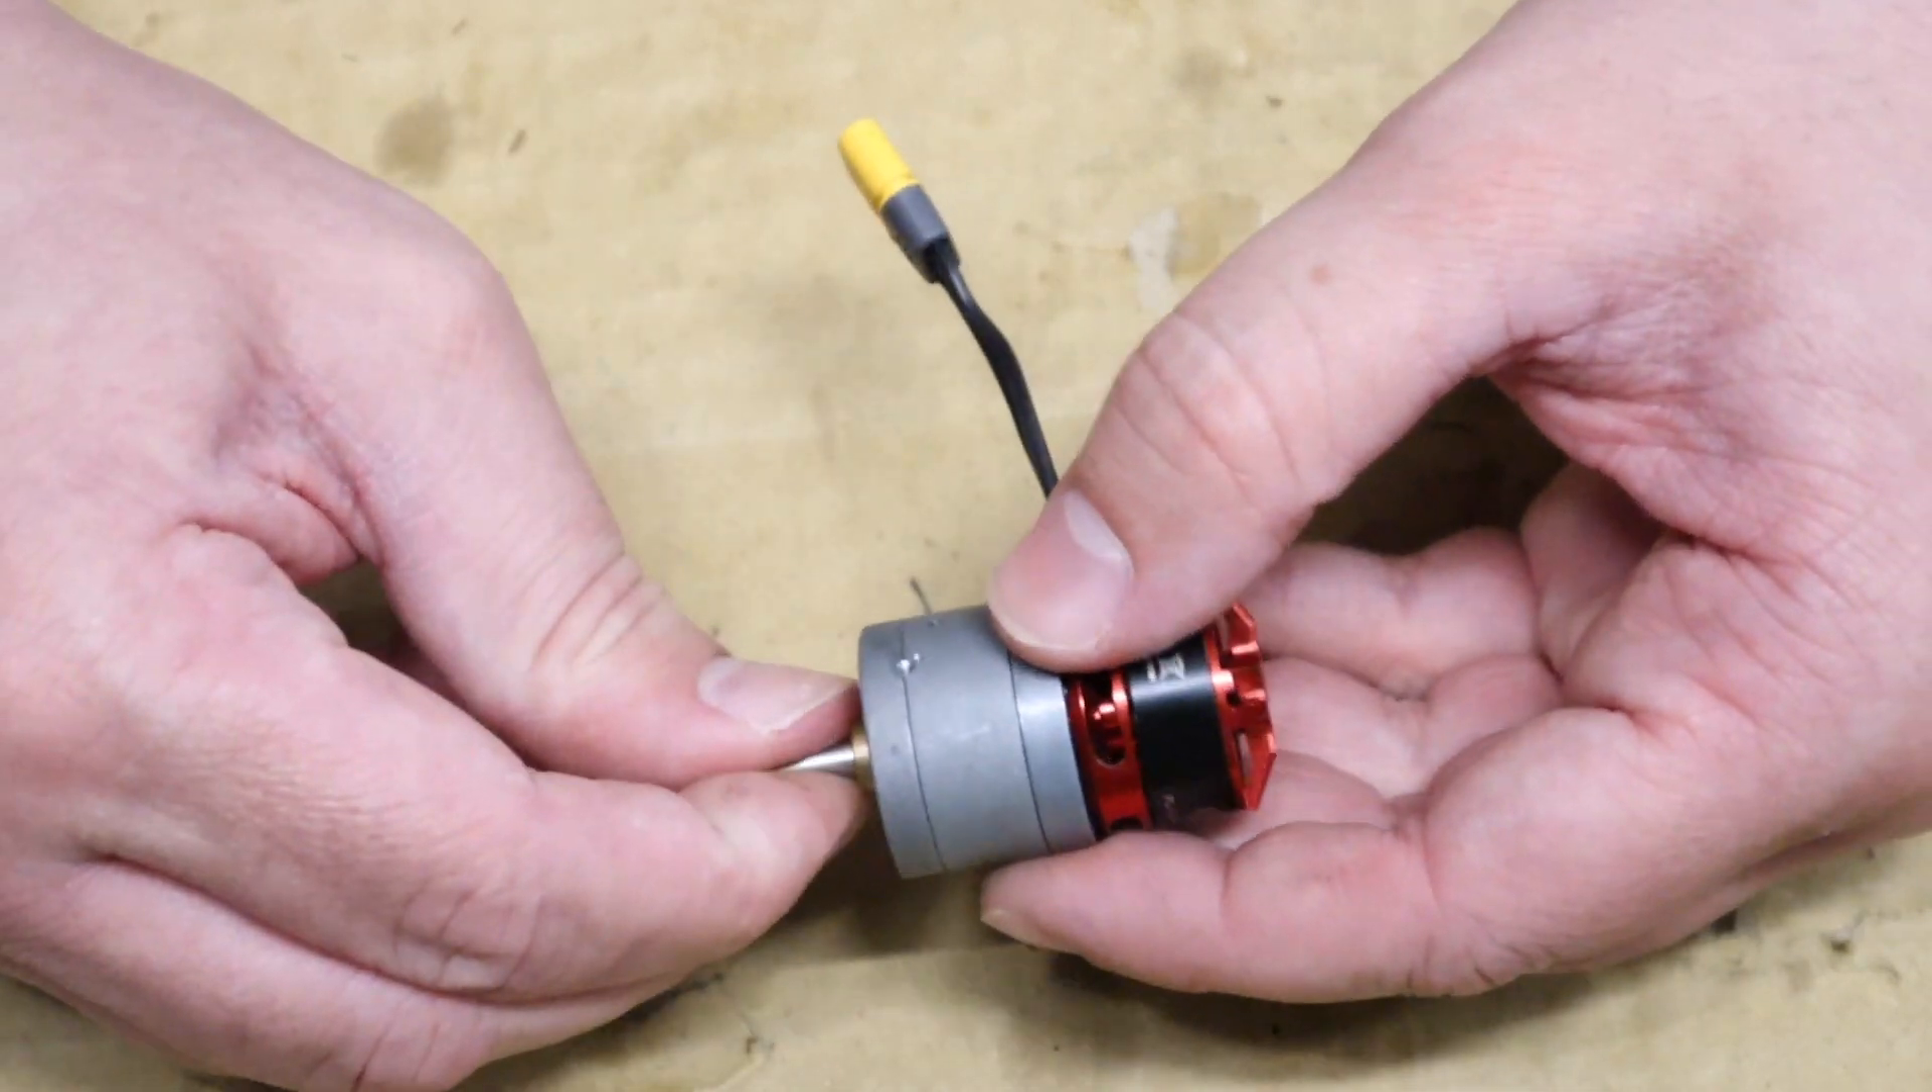We have our new brushless motor gearbox setup.